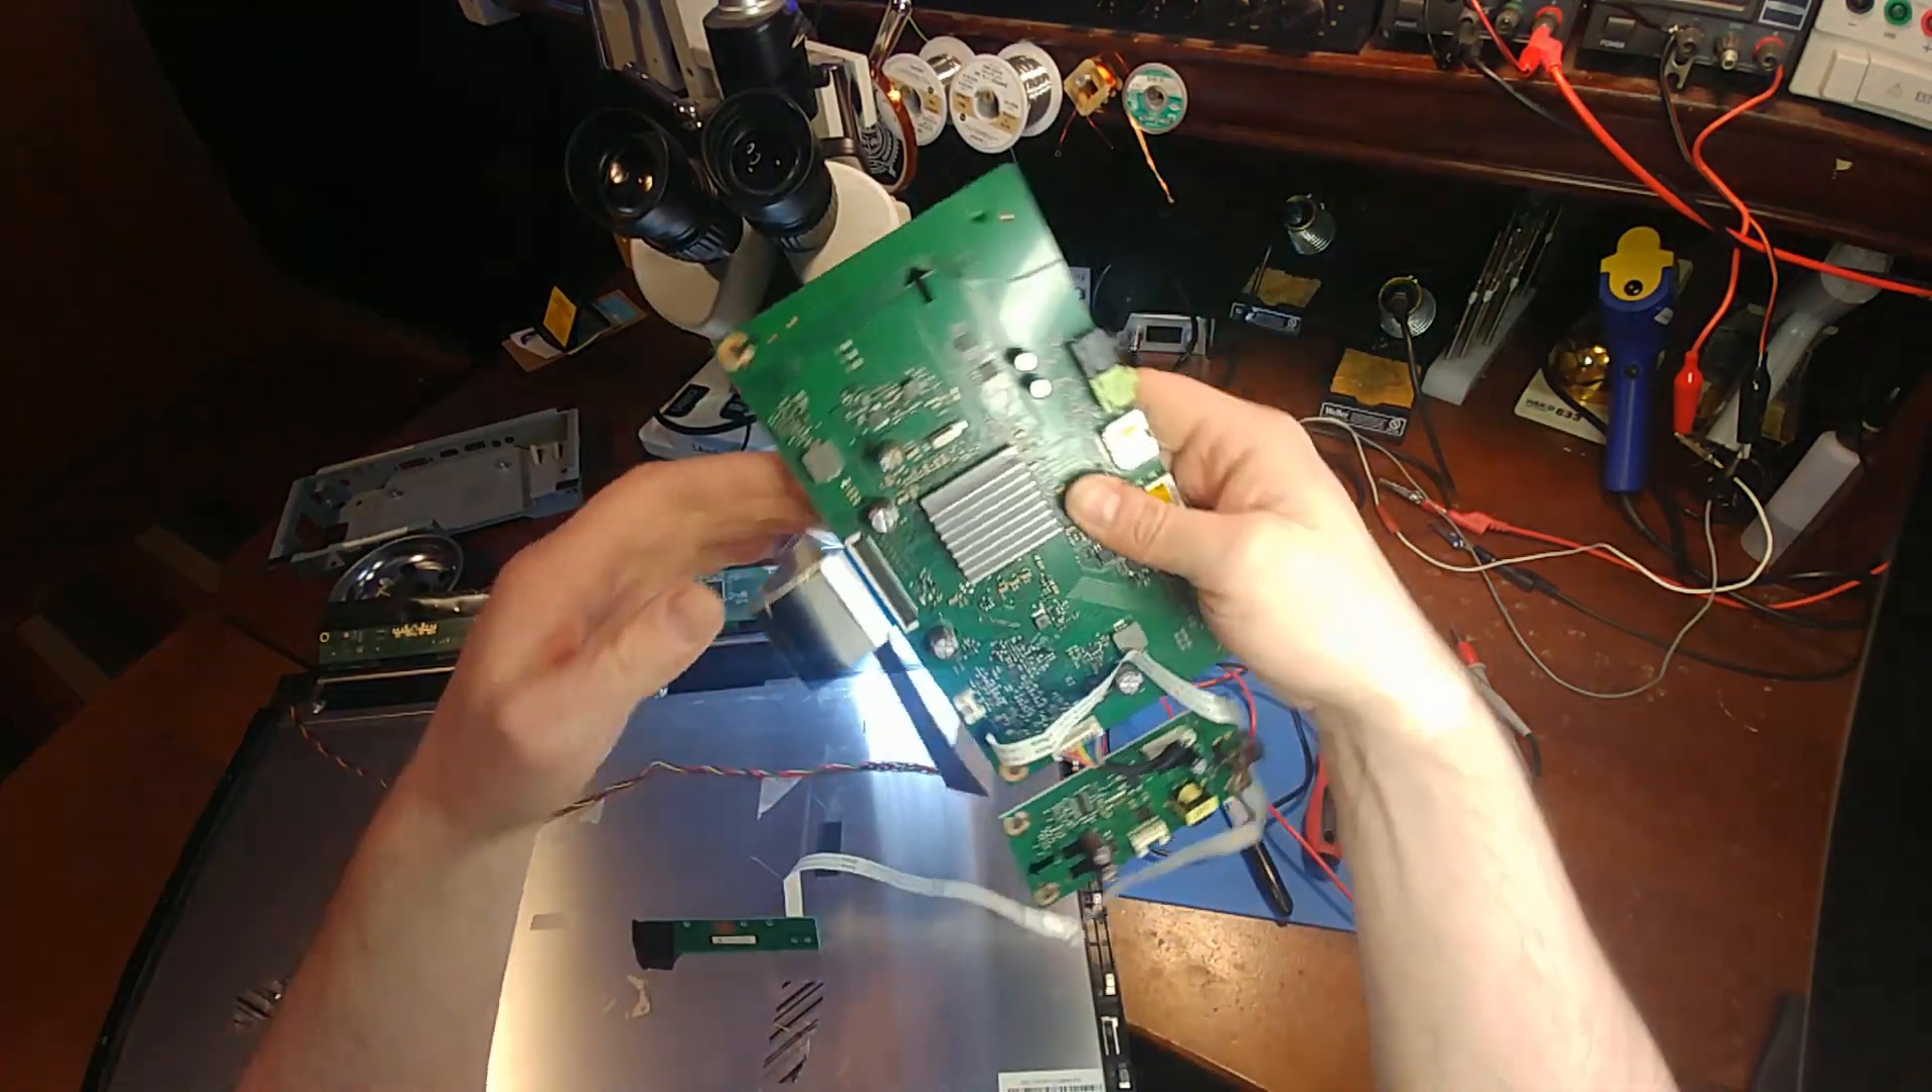So here I have the monitor tore down, pulled the board out of the casing just to figure out how it works and it has a 12 volt supply.